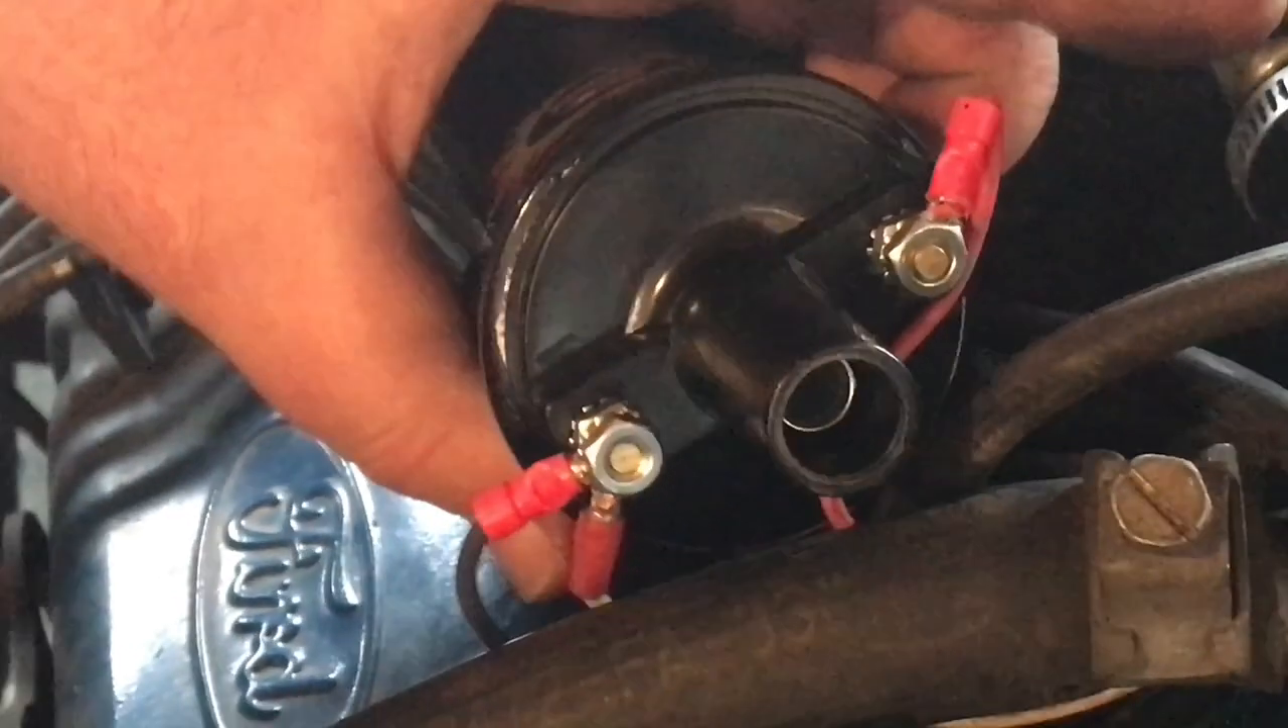Anyway on the right the pink wire is attached to the positive.